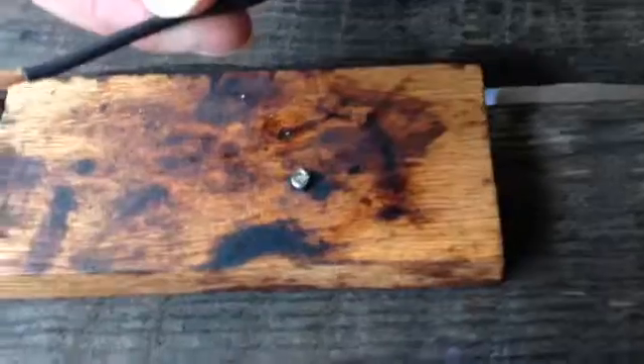I've got a board down here that I've drilled a little hole in and I've taken the connector and placed it inside.